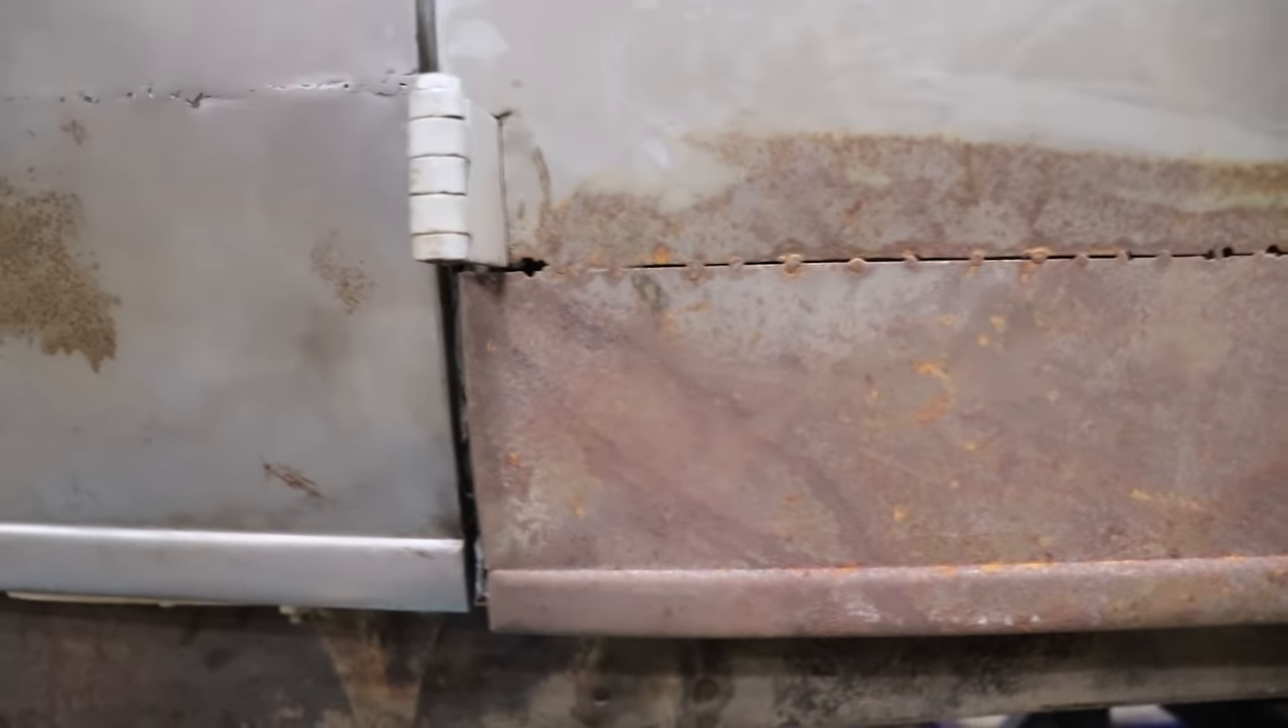Between the patch that I put in that kind of matches the original and the lower skin that somebody was putting on patch, the body line isn't even remotely close.